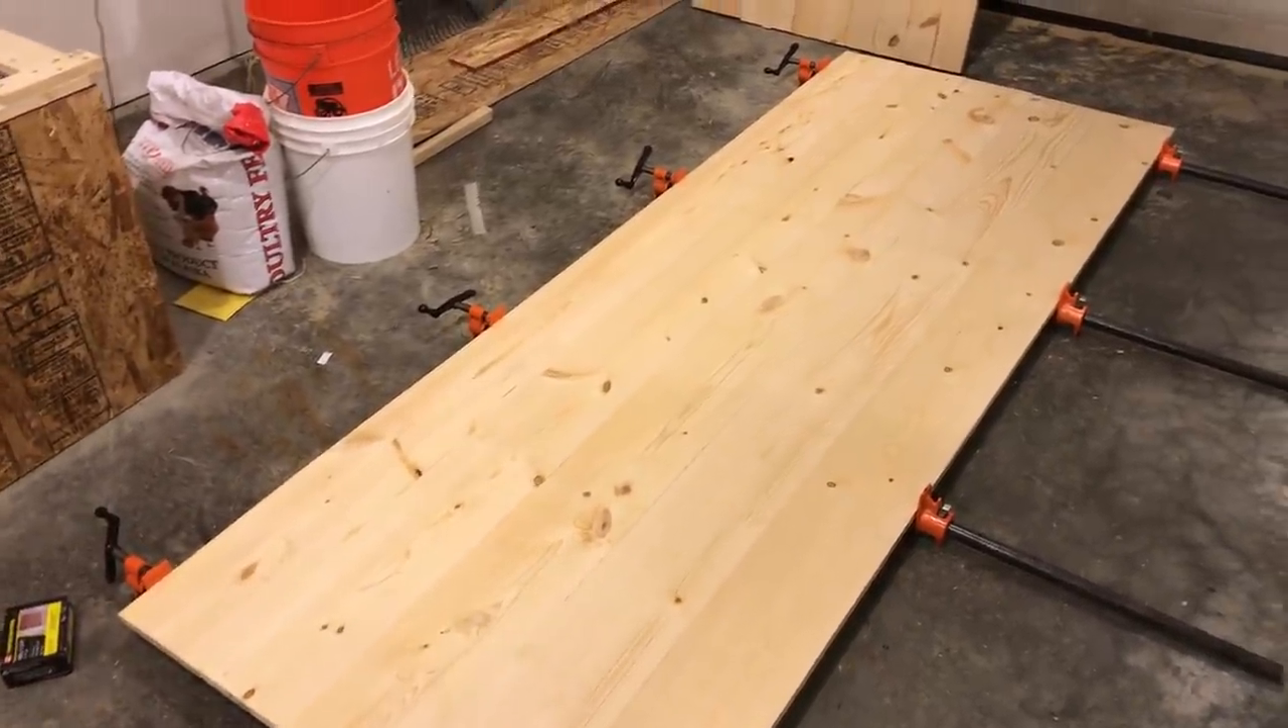So I just started gluing up the first boards. I'm trying to emulate the doors by Al on Lumina Acres, and so we'll see how they turn out.